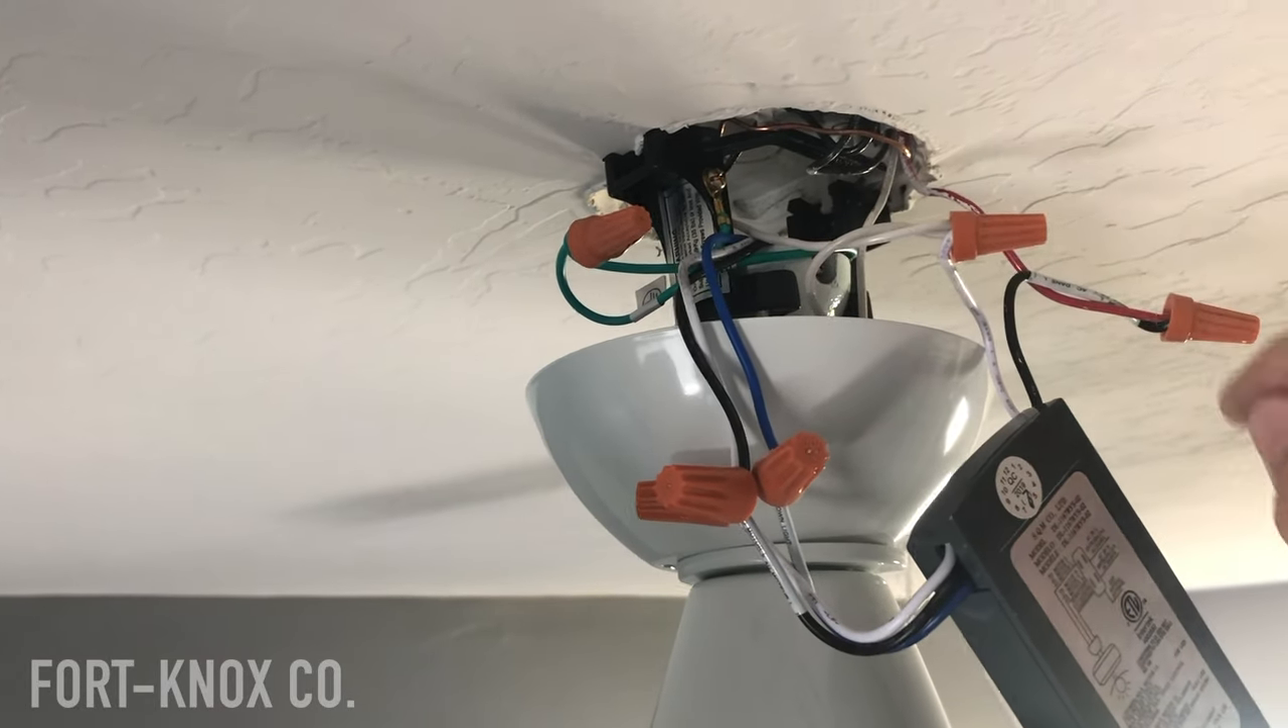And so I got obviously a lot of wires here that I need to organize and make sure that I can get this cap back over.